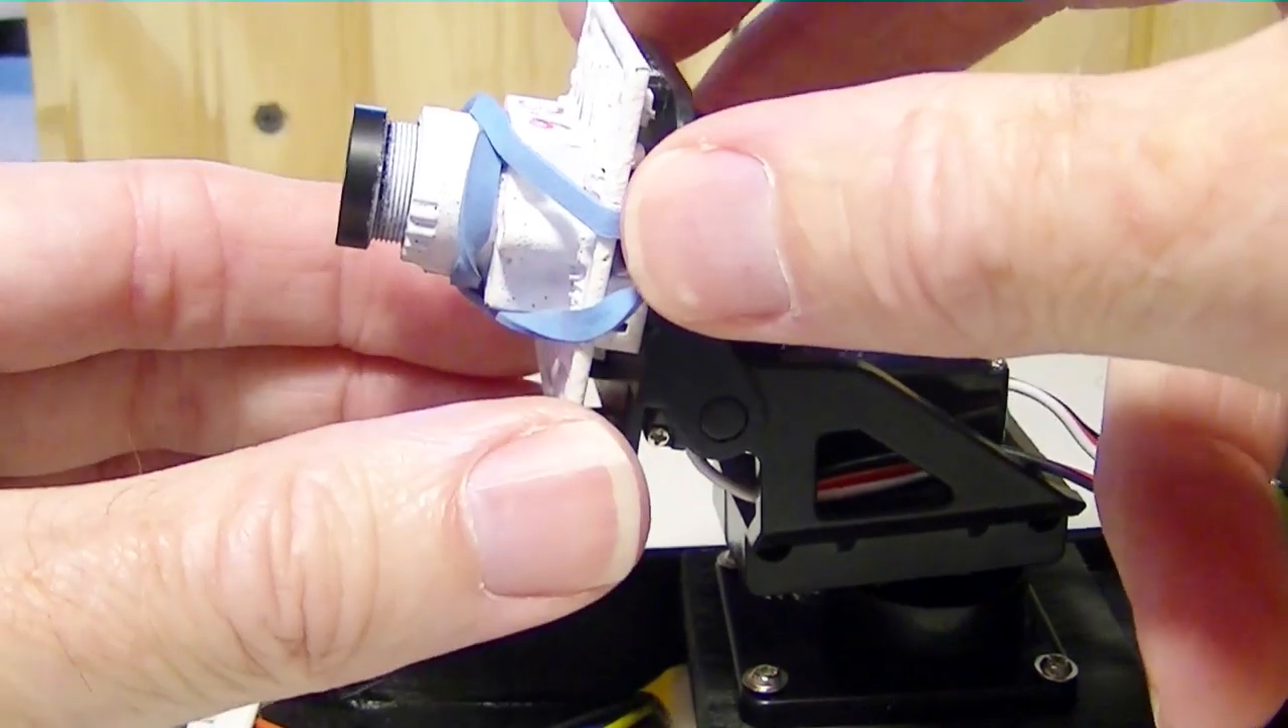I've got some rubber bands on here to hold the camera.